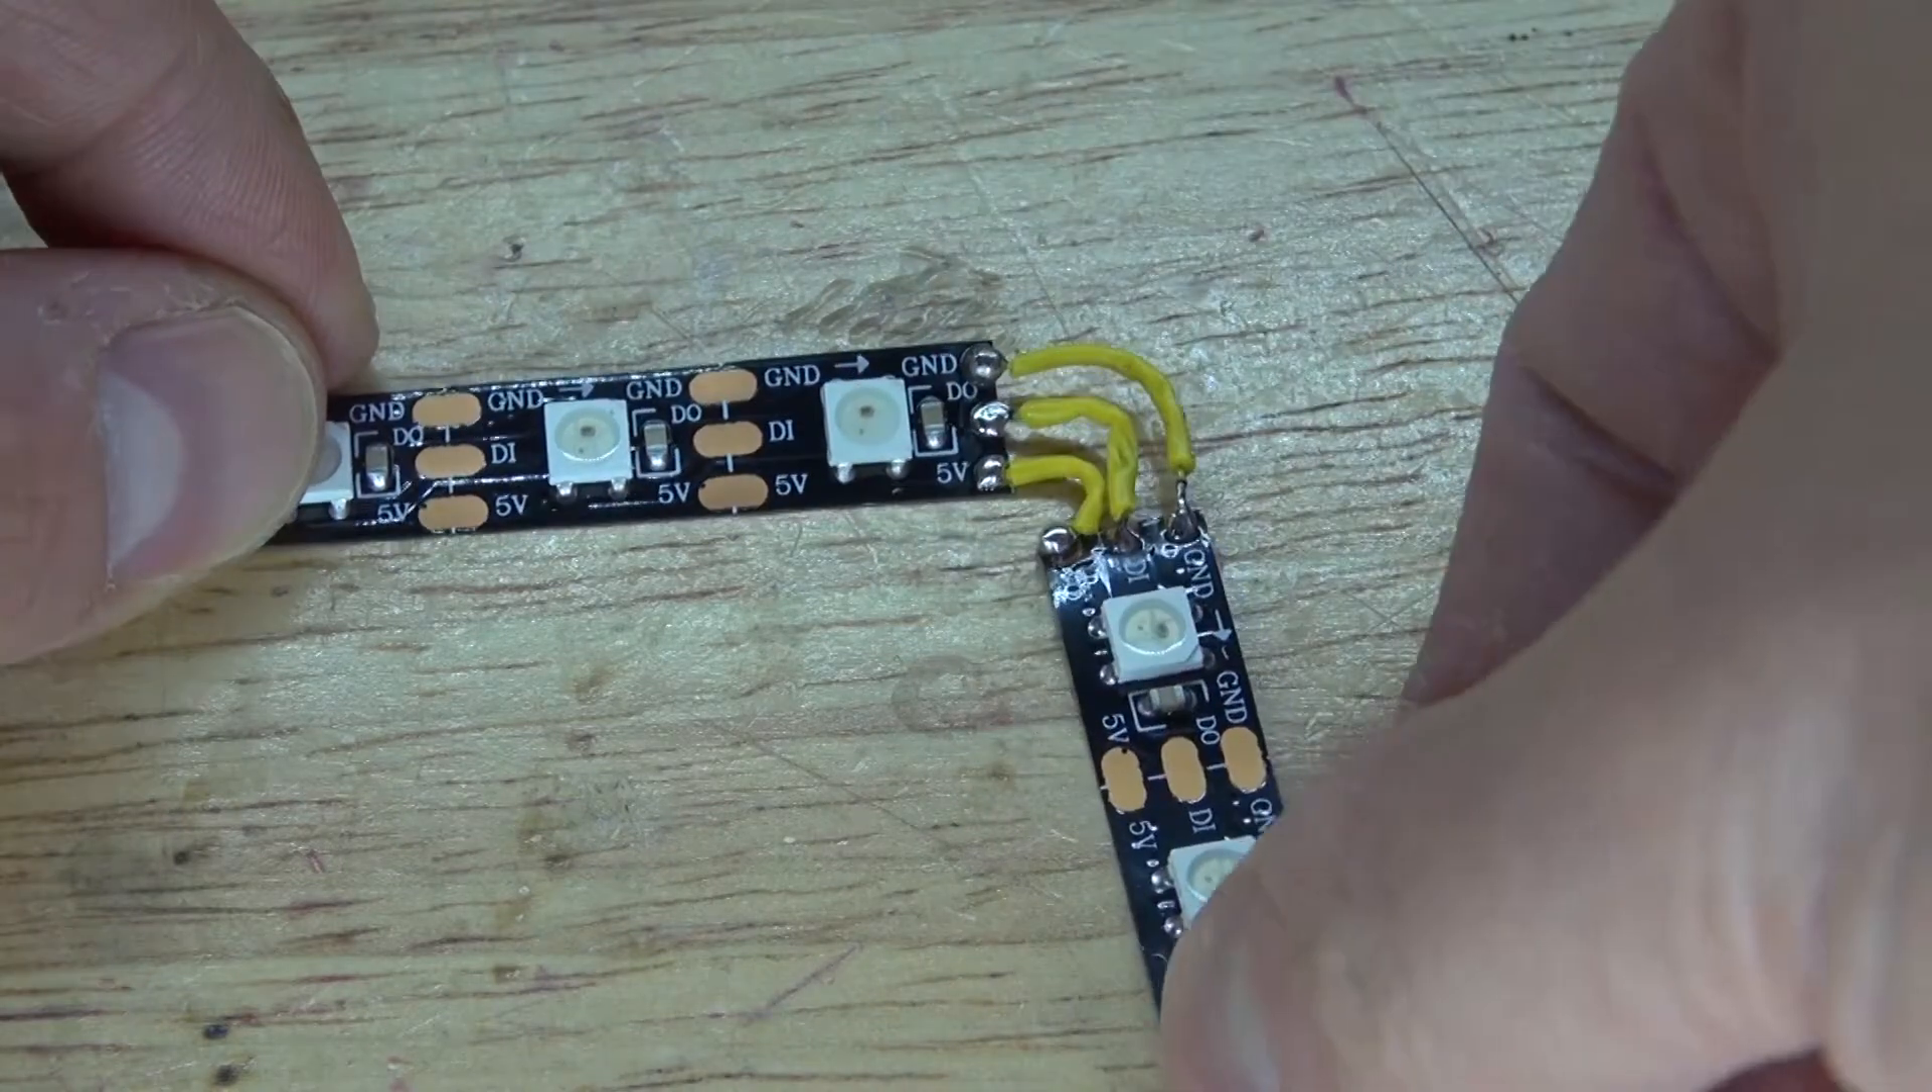And now I have the ground to ground, digital out to digital in, 5 volts to 5 volts.